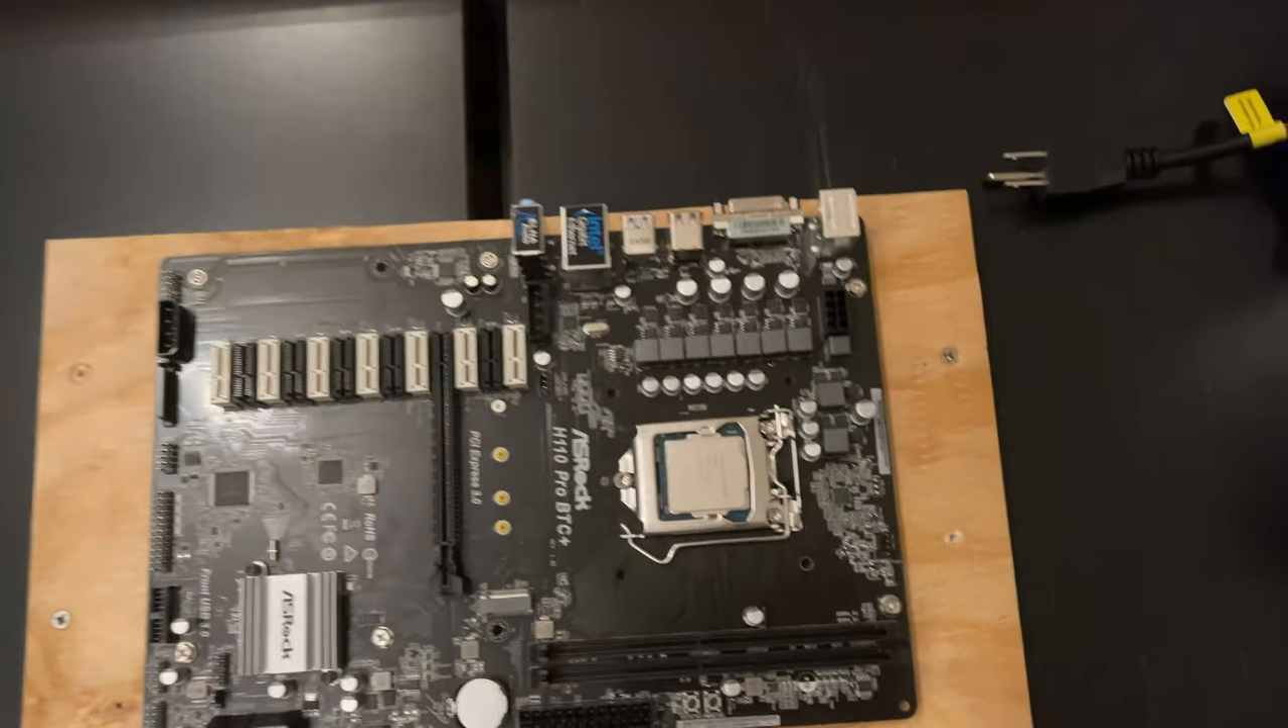So I just mounted the CPU I still have to mount the fans the two intake fans the CPU fan RAM and and a few other things.